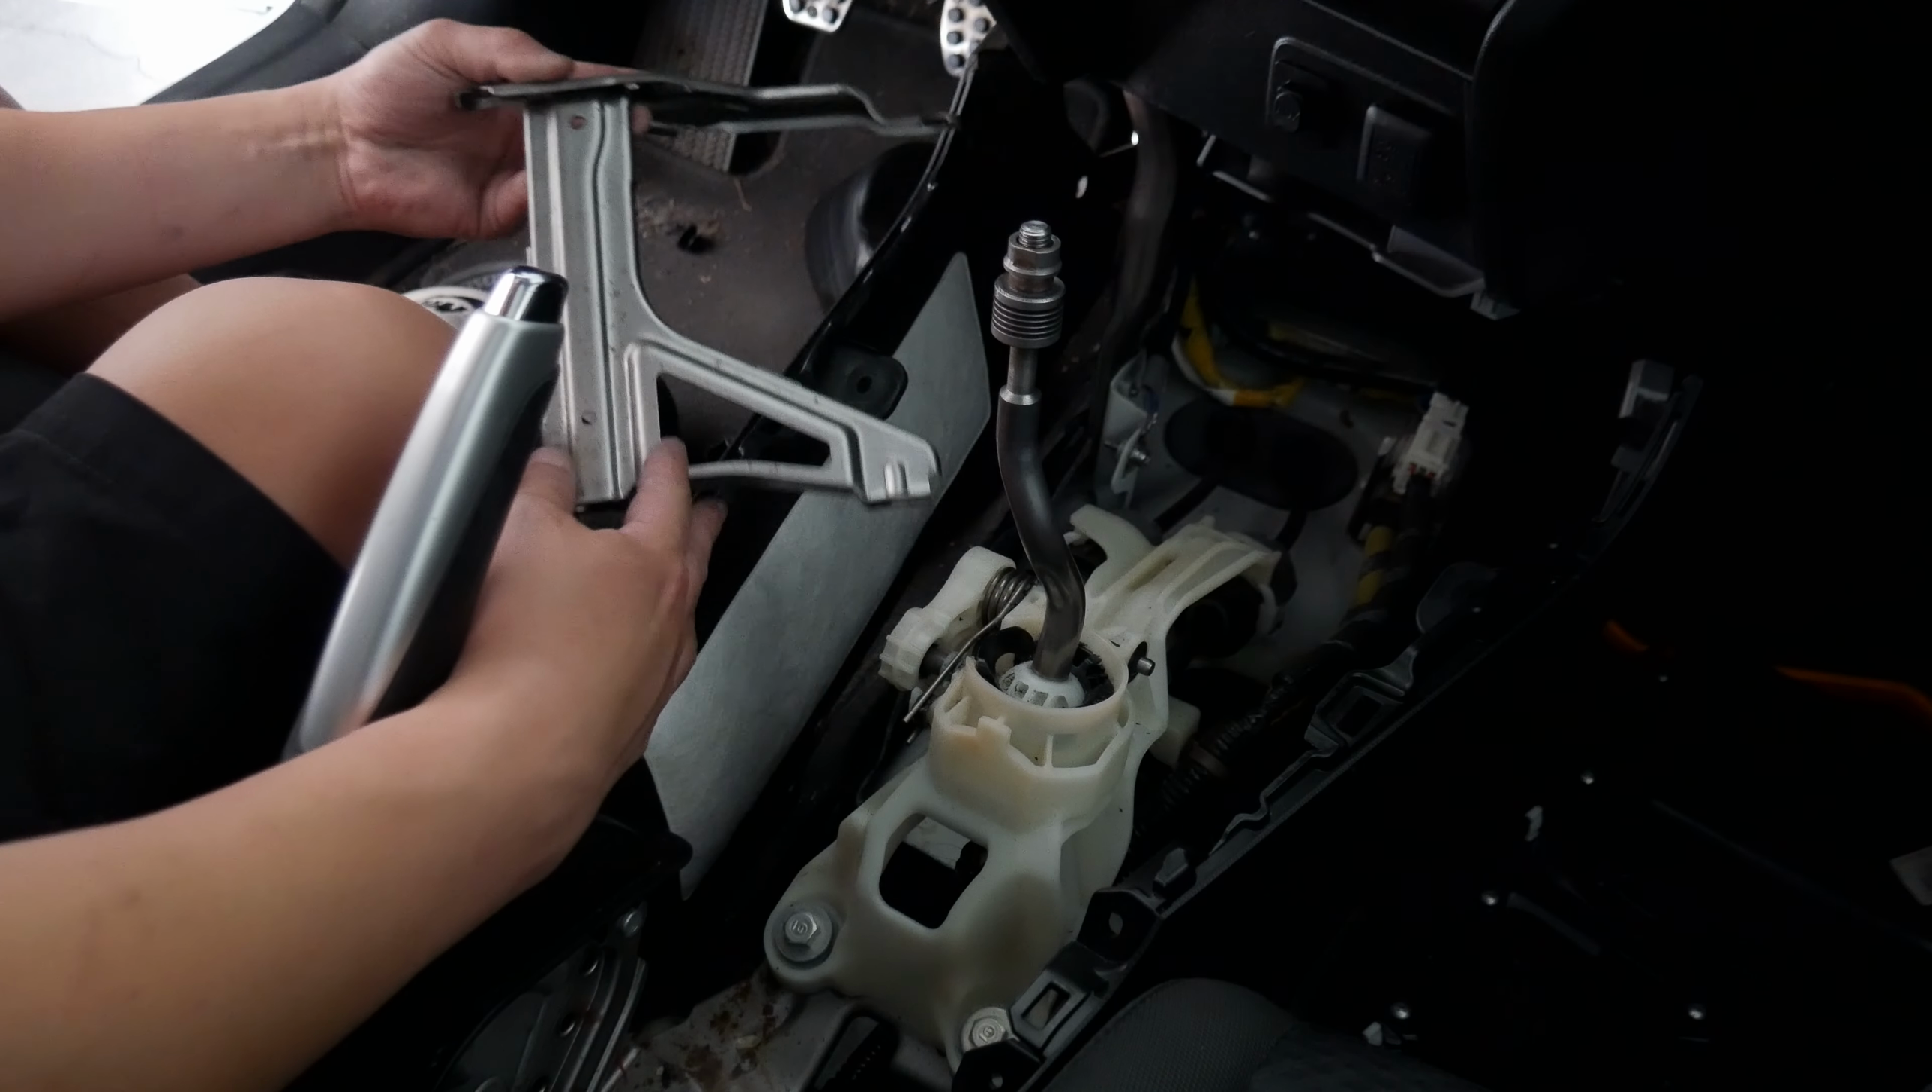All right, so the bracket's out. Now we have full access to the shifter.